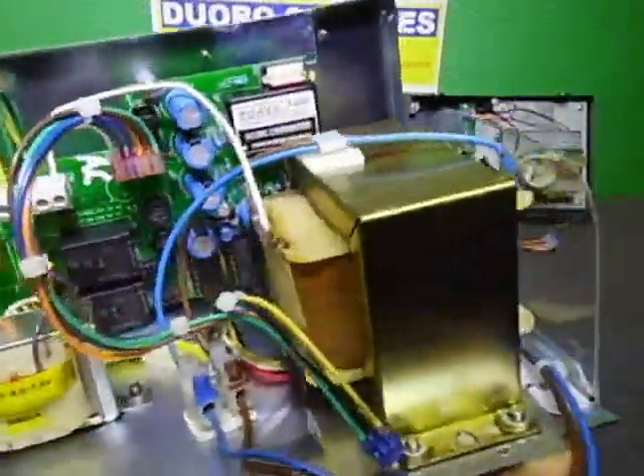Now I have the transformers in I've wired up everything that can be wired up right now.